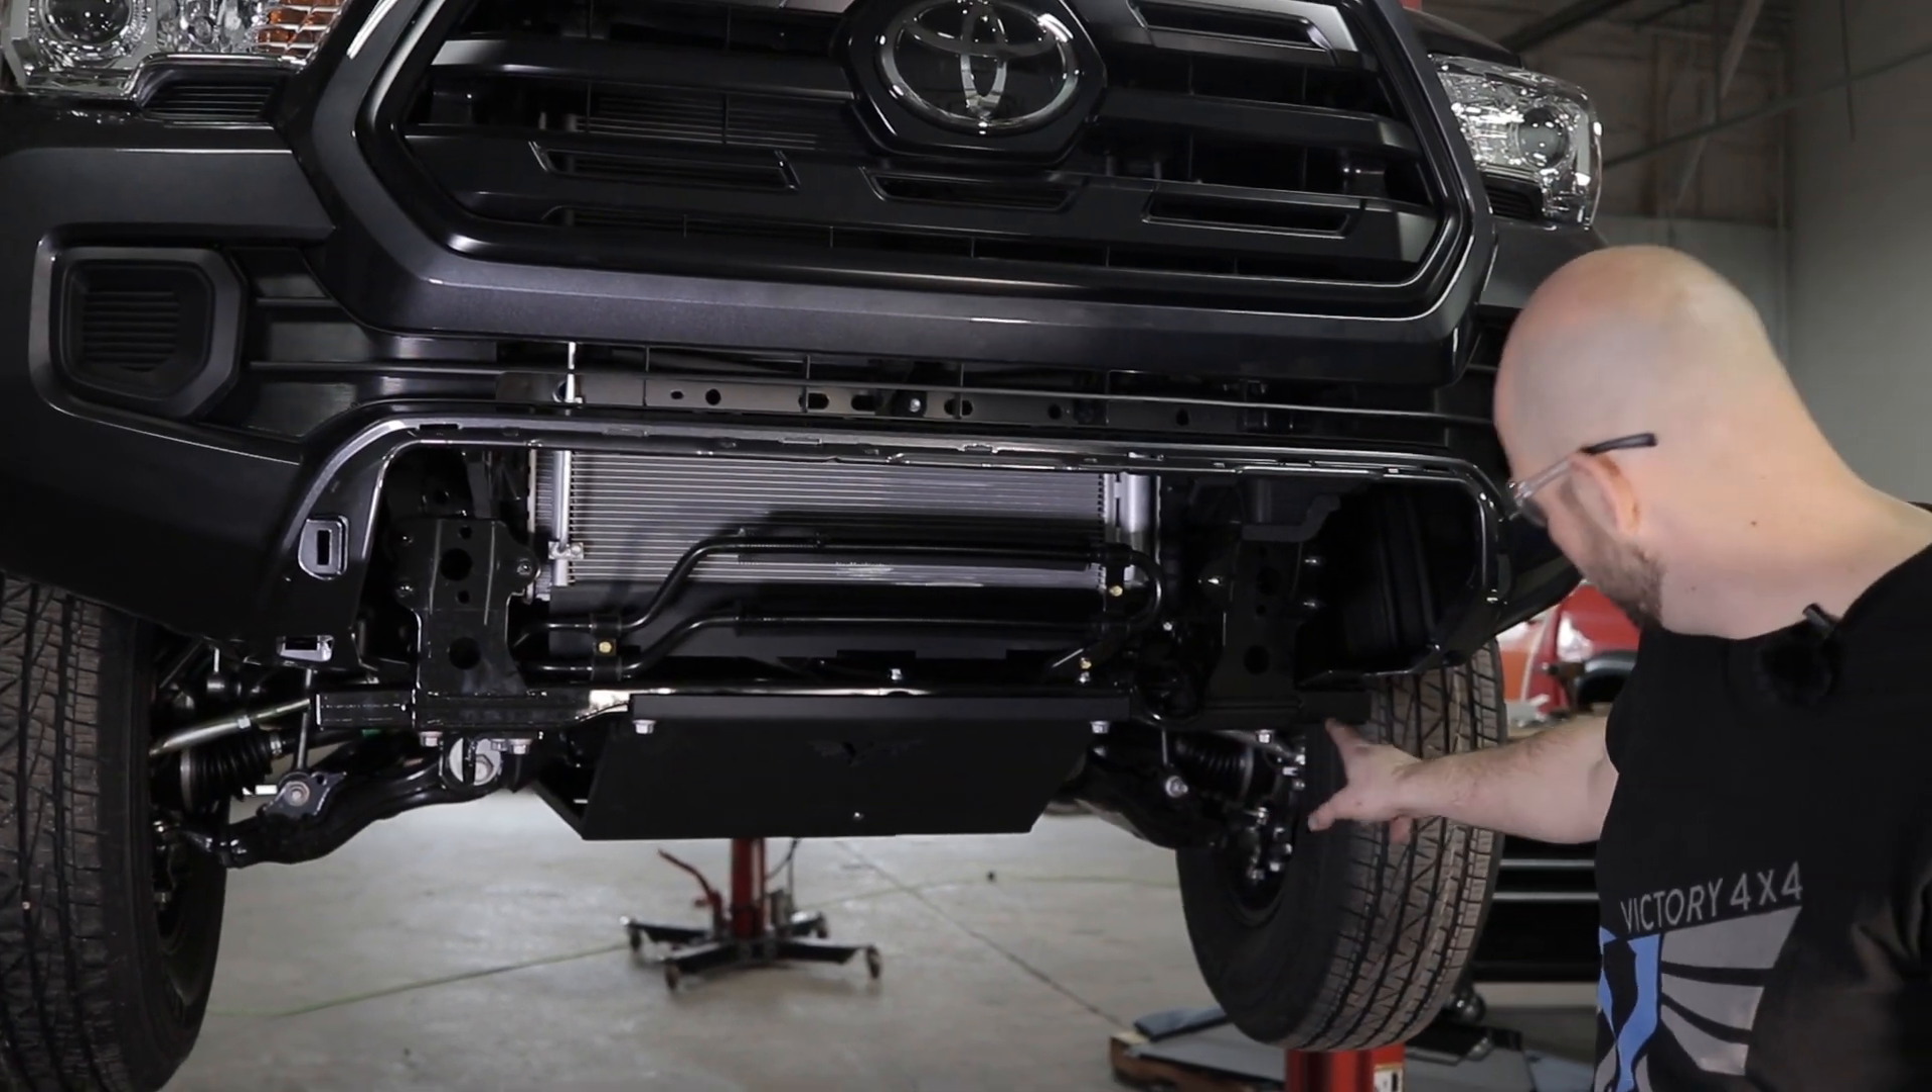So we have all of the bumper stuff out of the way.